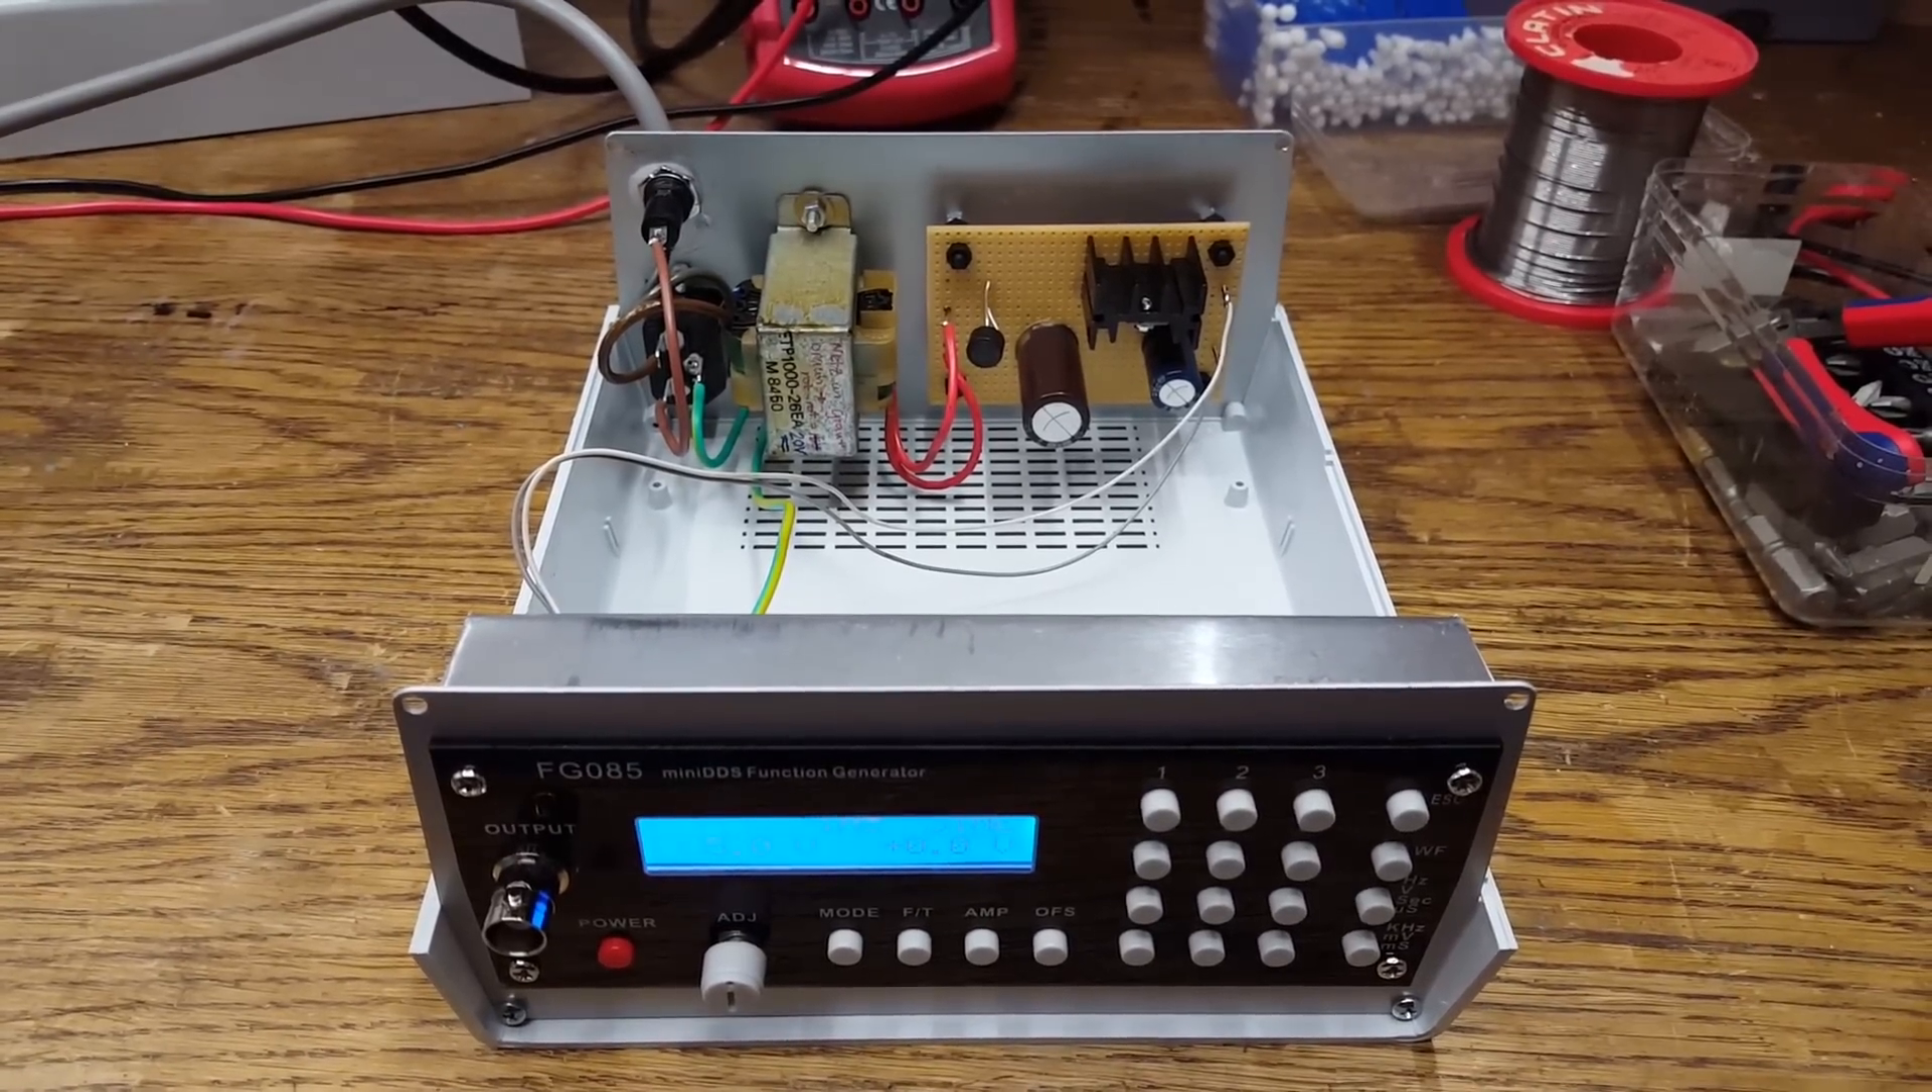And here we have the assembled unit so we have the function generator module in the front which has its tin can for shielding.